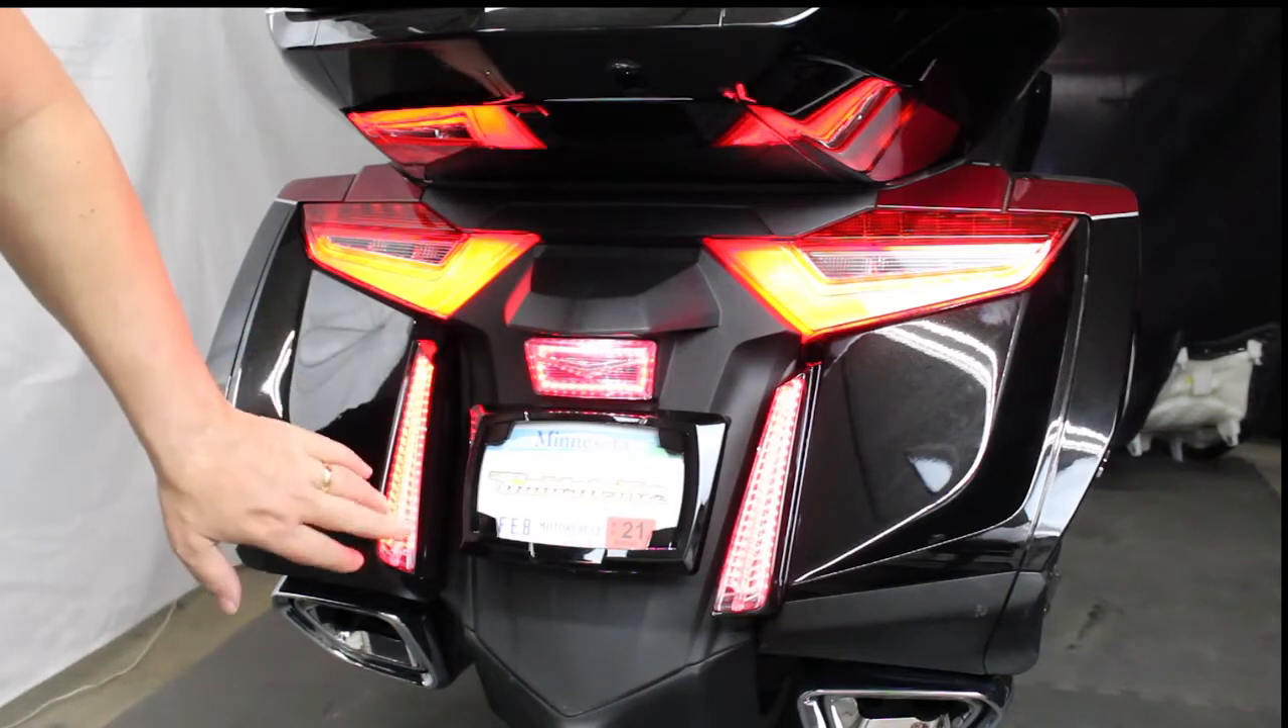So there's your new filler panel lights.